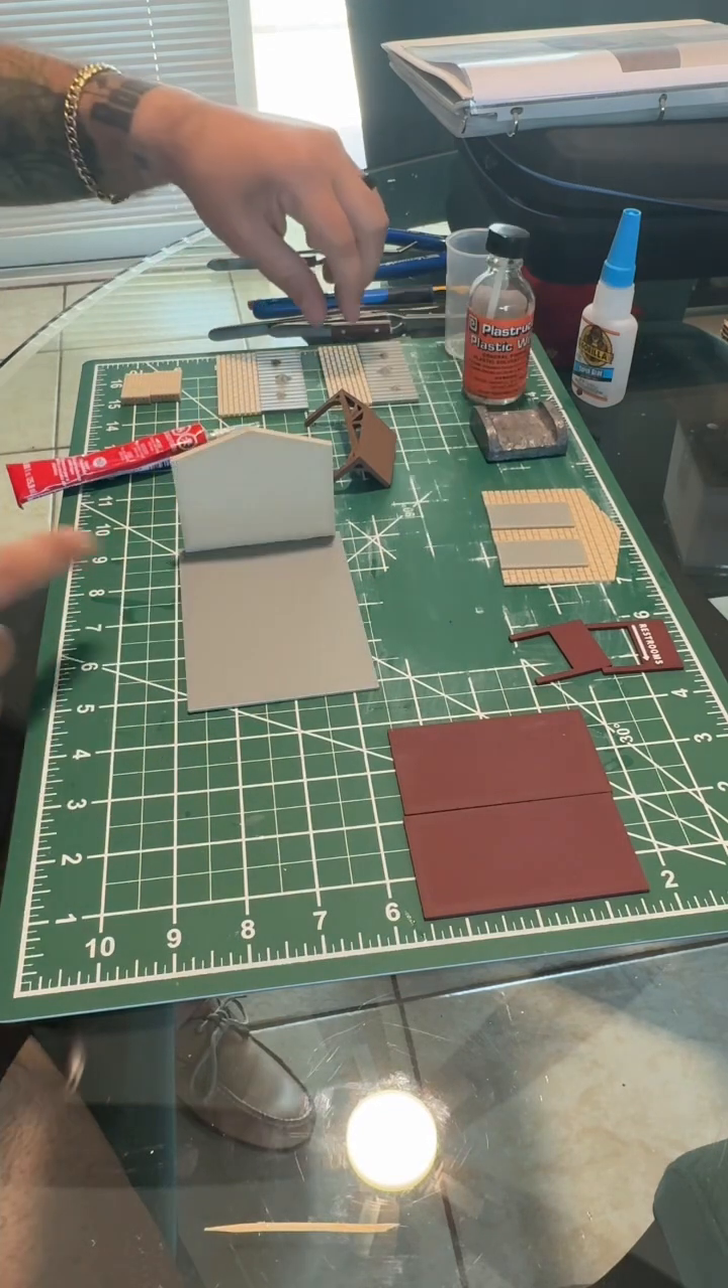Just like that our back wall is up and running.